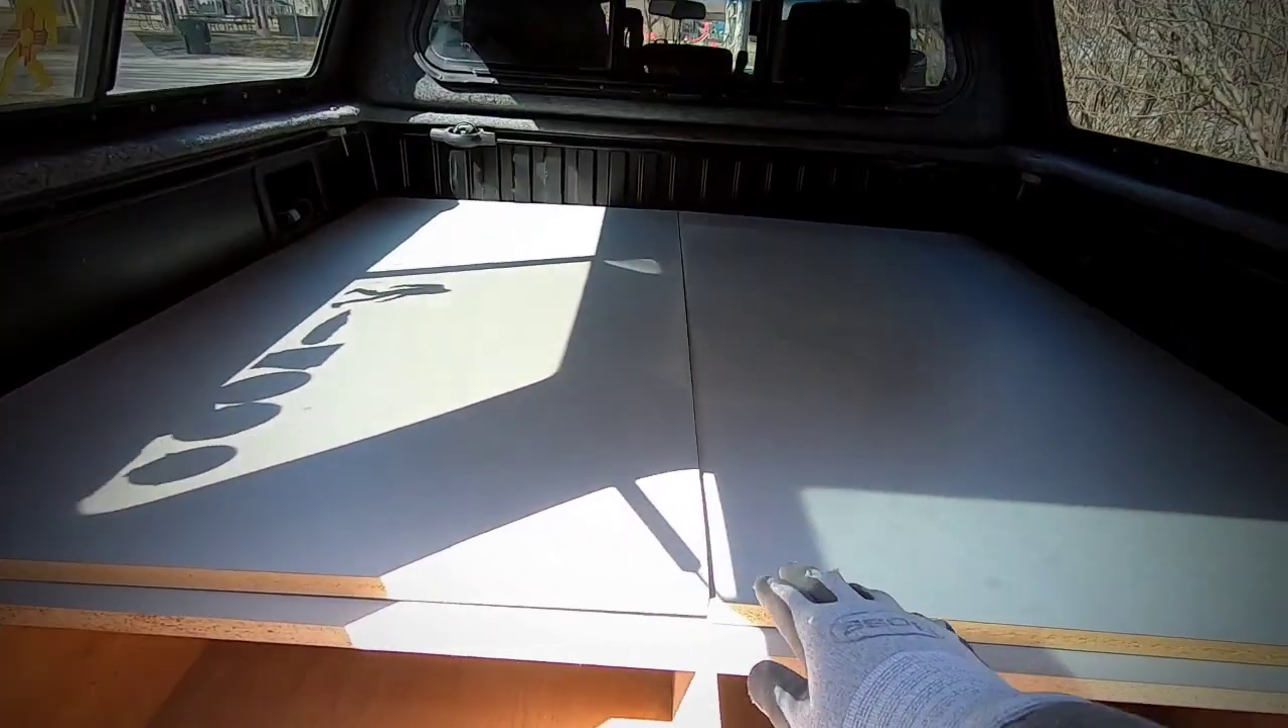All right well i got the two front sheets in.